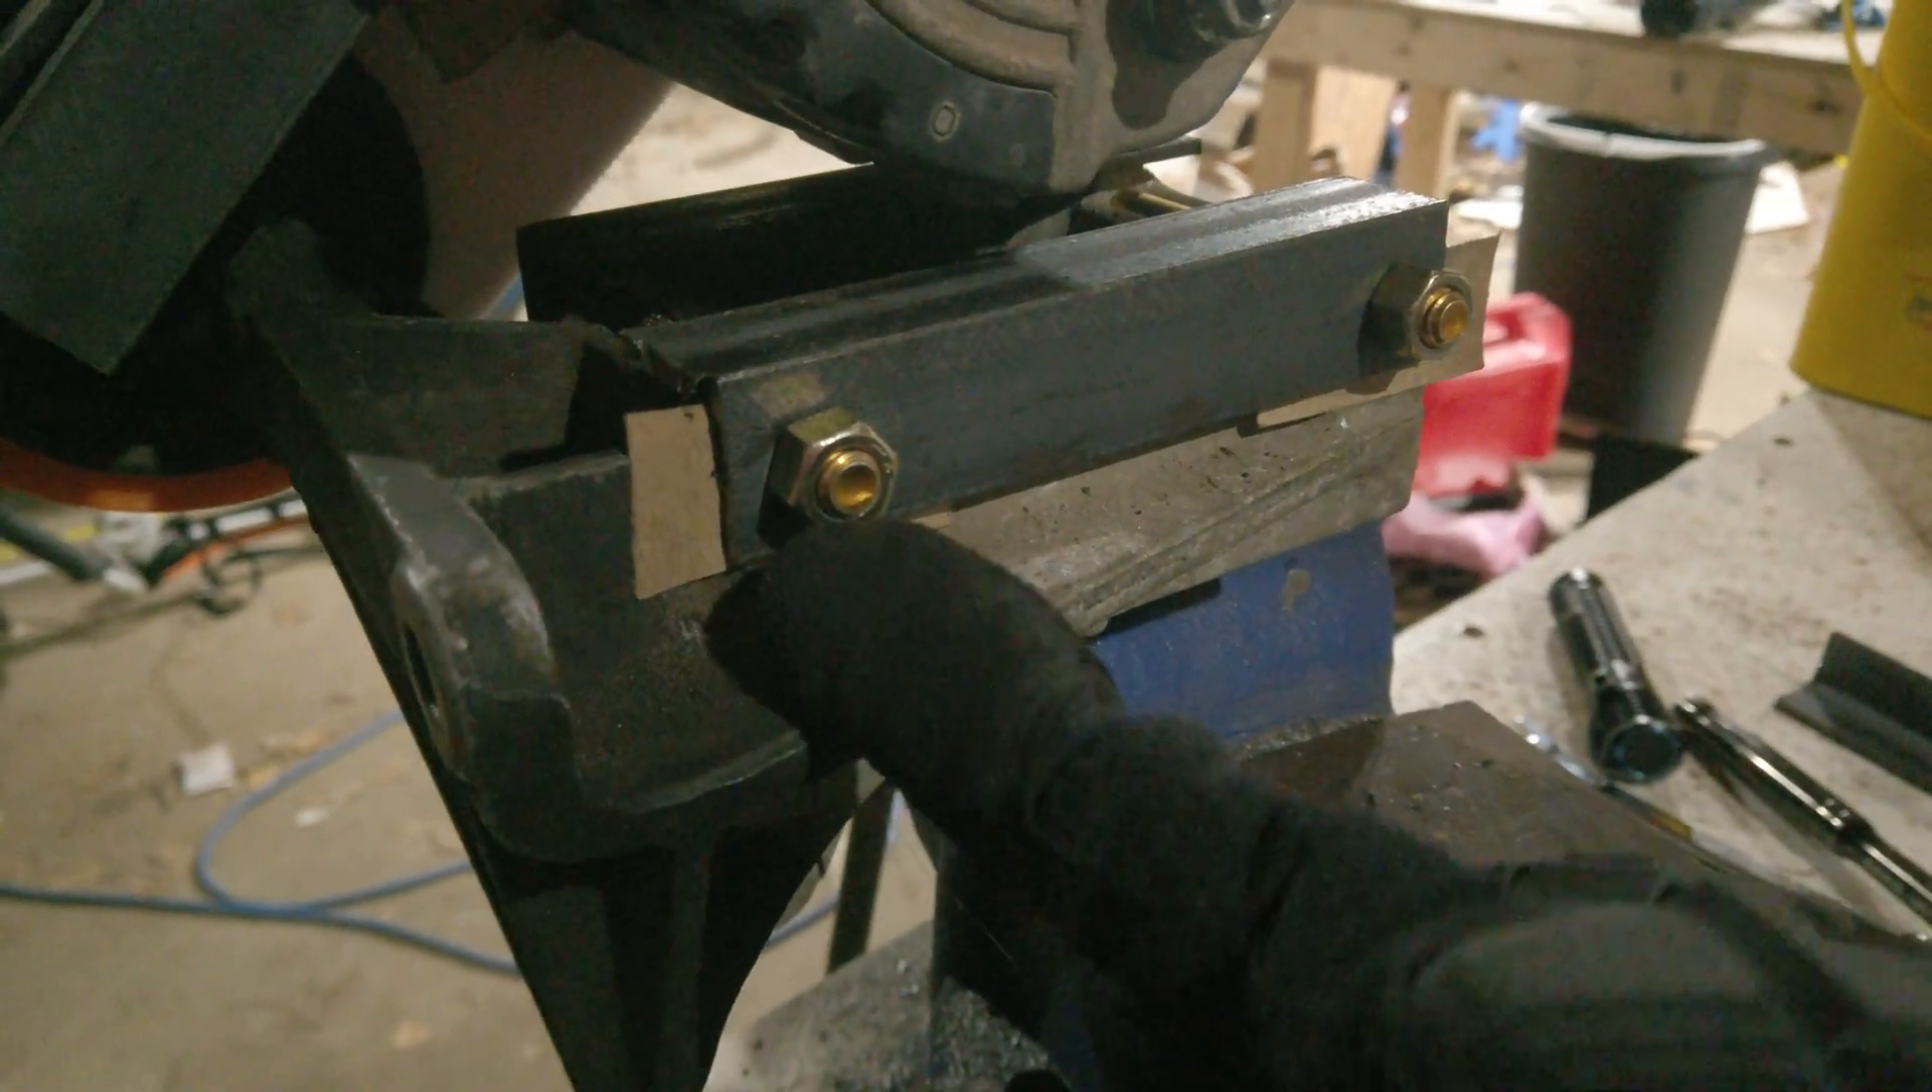Of course we have little pieces of cardboard in there to act as spacers so when i weld everything down it doesn't get so tight that it can't come off.